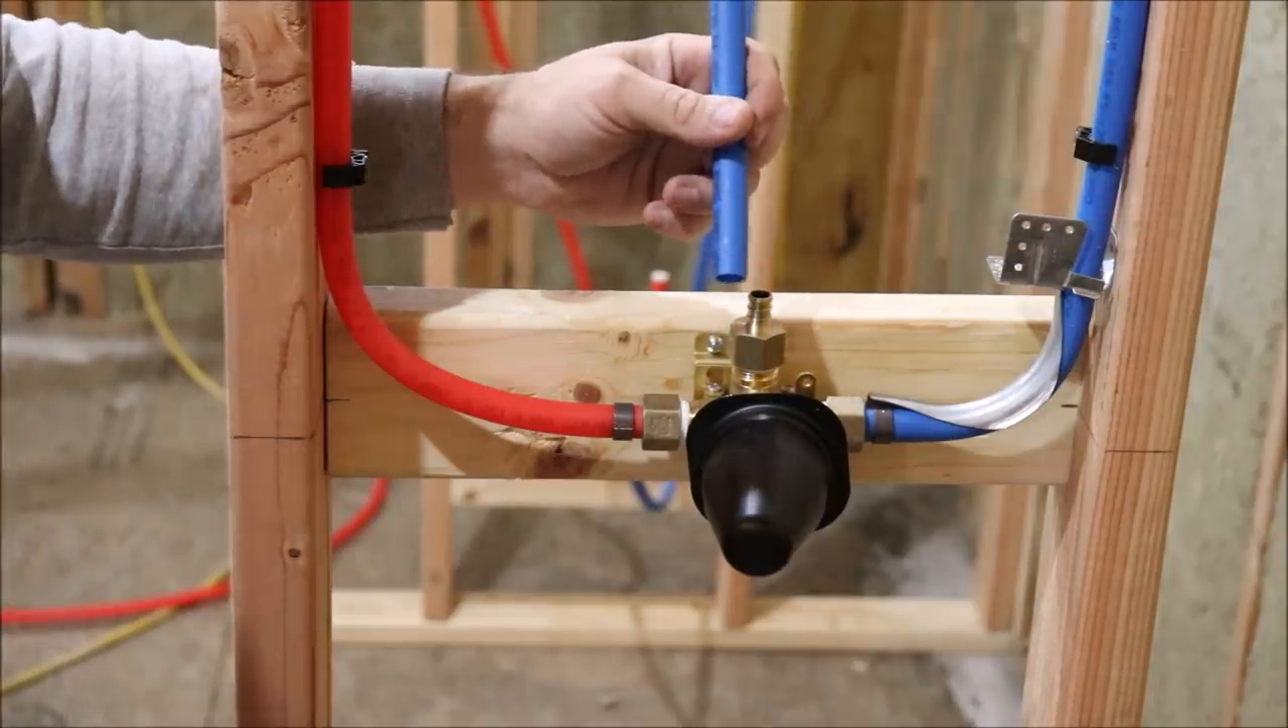Alright, so we've got our line cut off at the valve here and all we have to do is put our fitting on there and then go ahead and crimp it down.